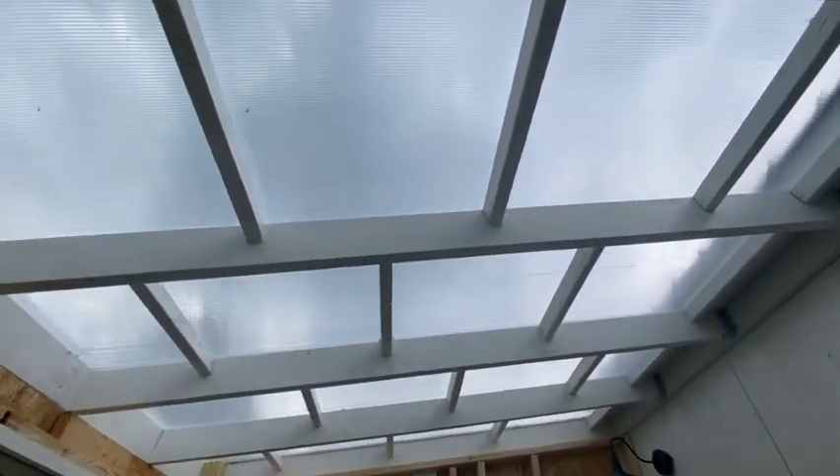The greenhouse roof is officially on, thanks to my wonderful husband who helped.